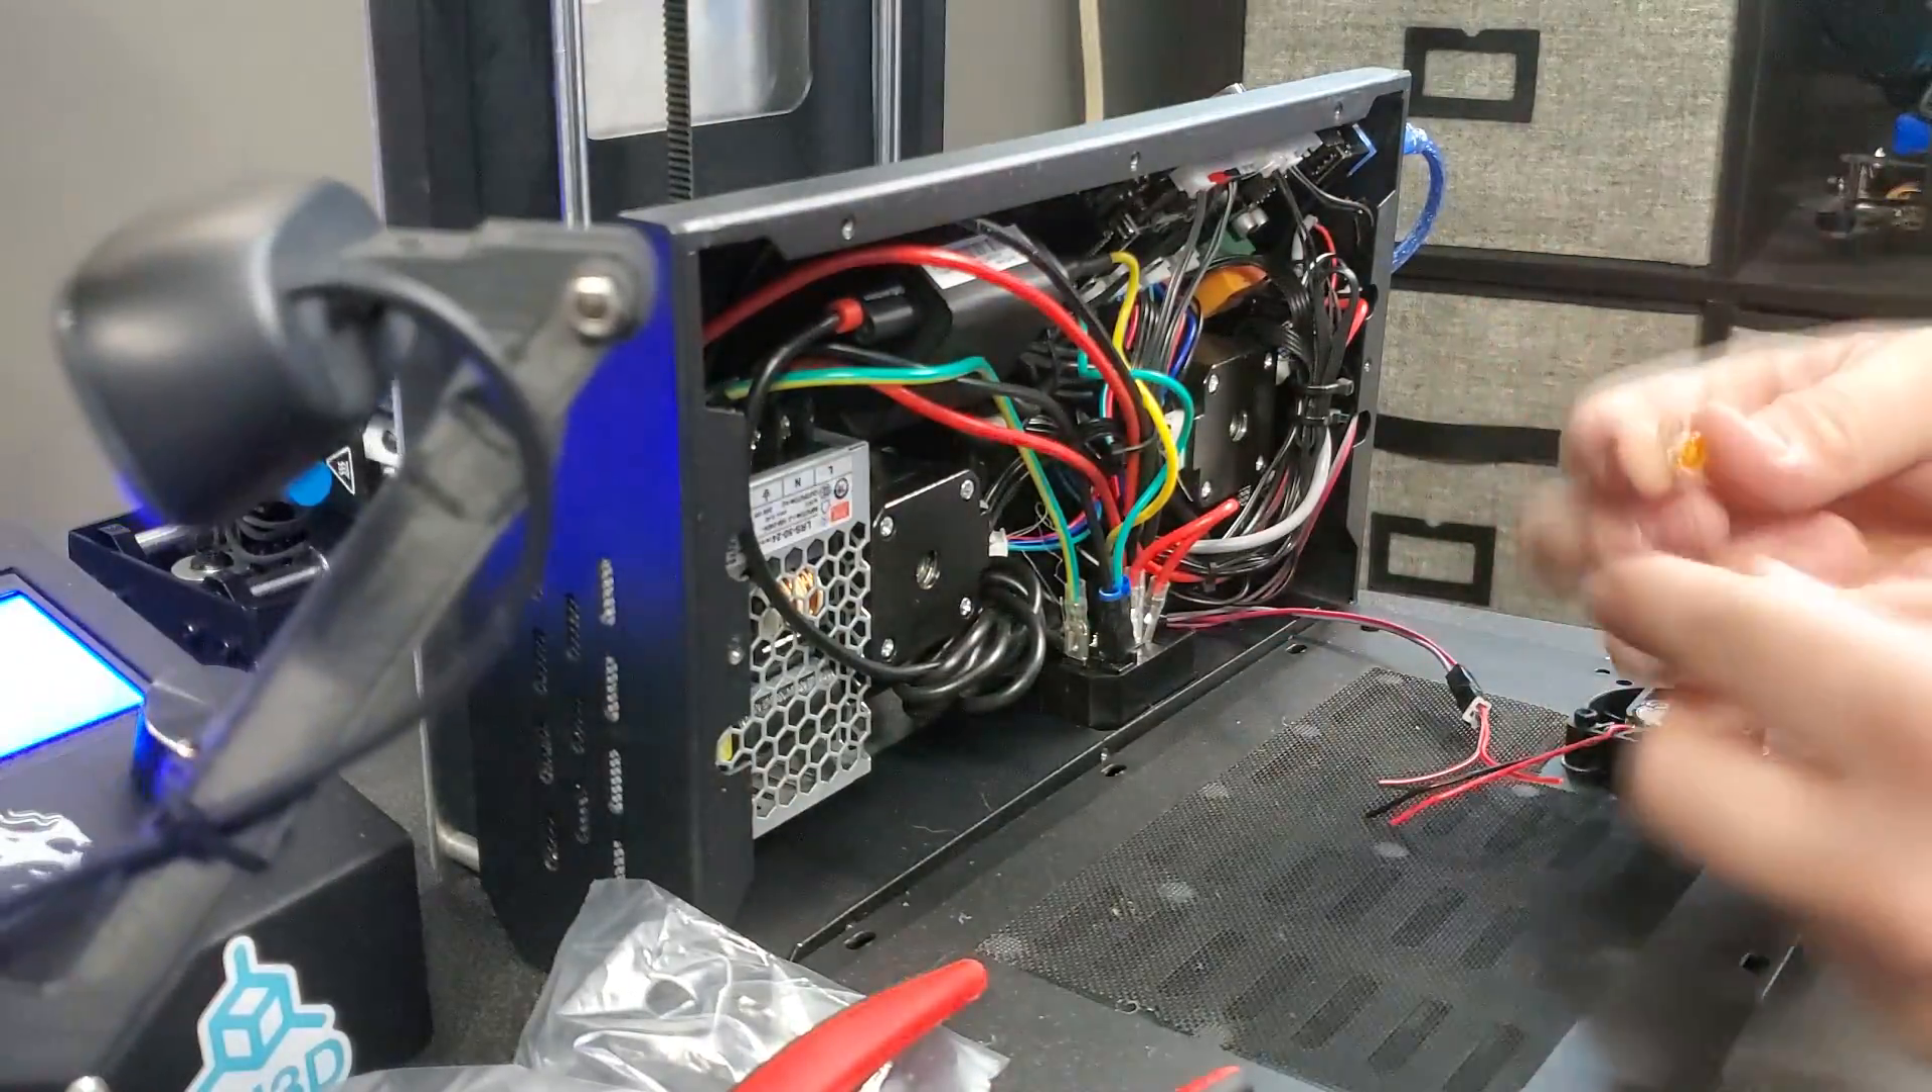All we have left to do is connect these wires.